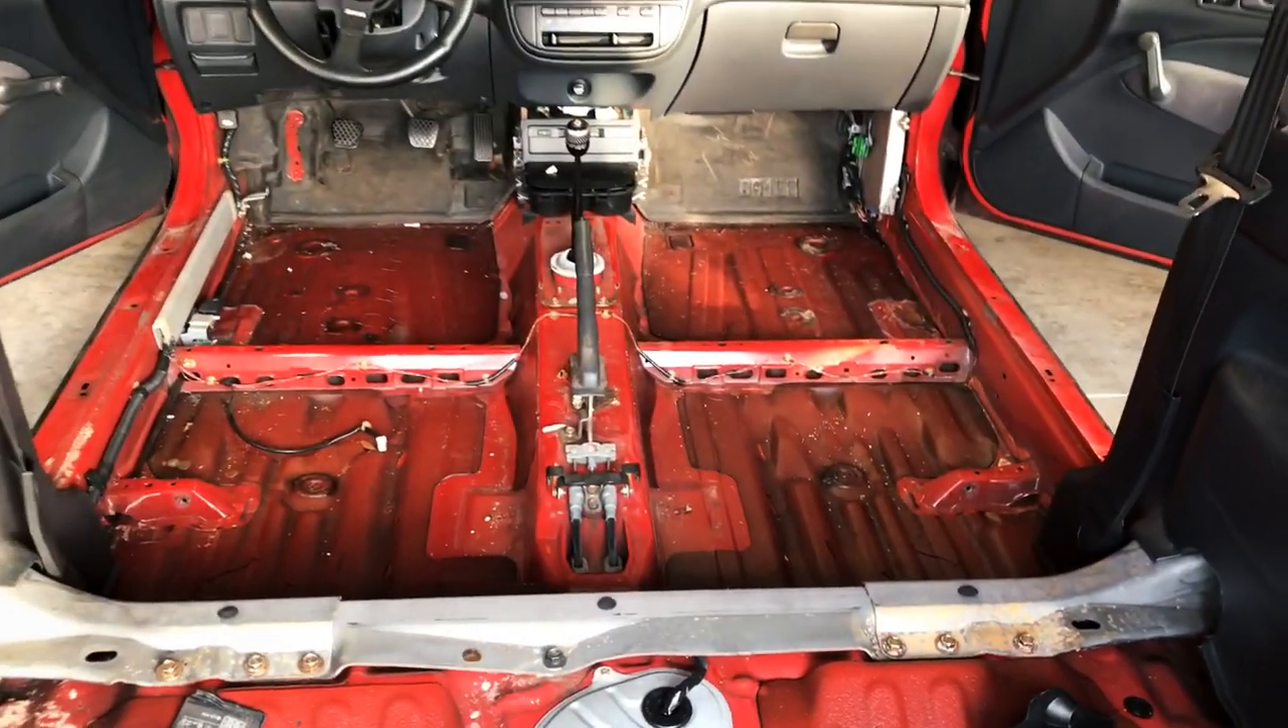And so the carpet is out.